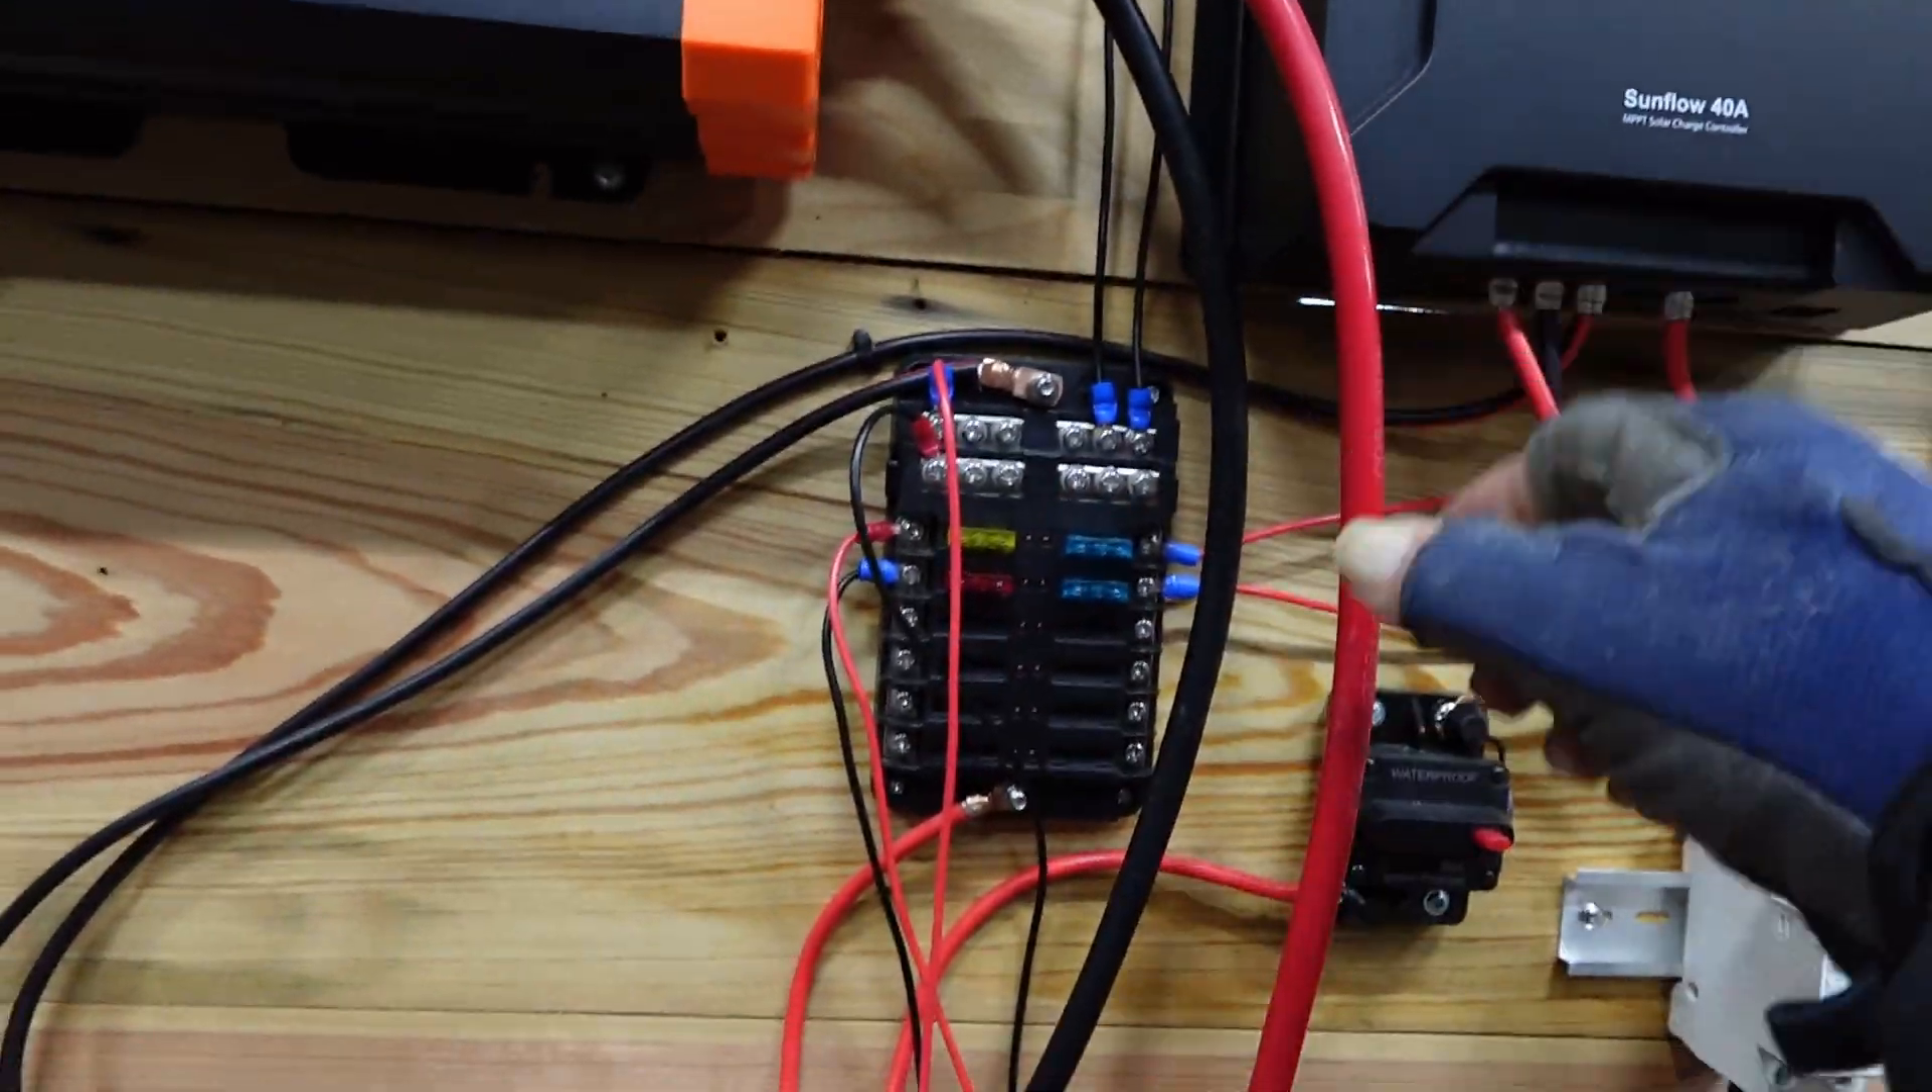I don't have my covers put on yet, but there's a positive and then I got my negative already hooked up.